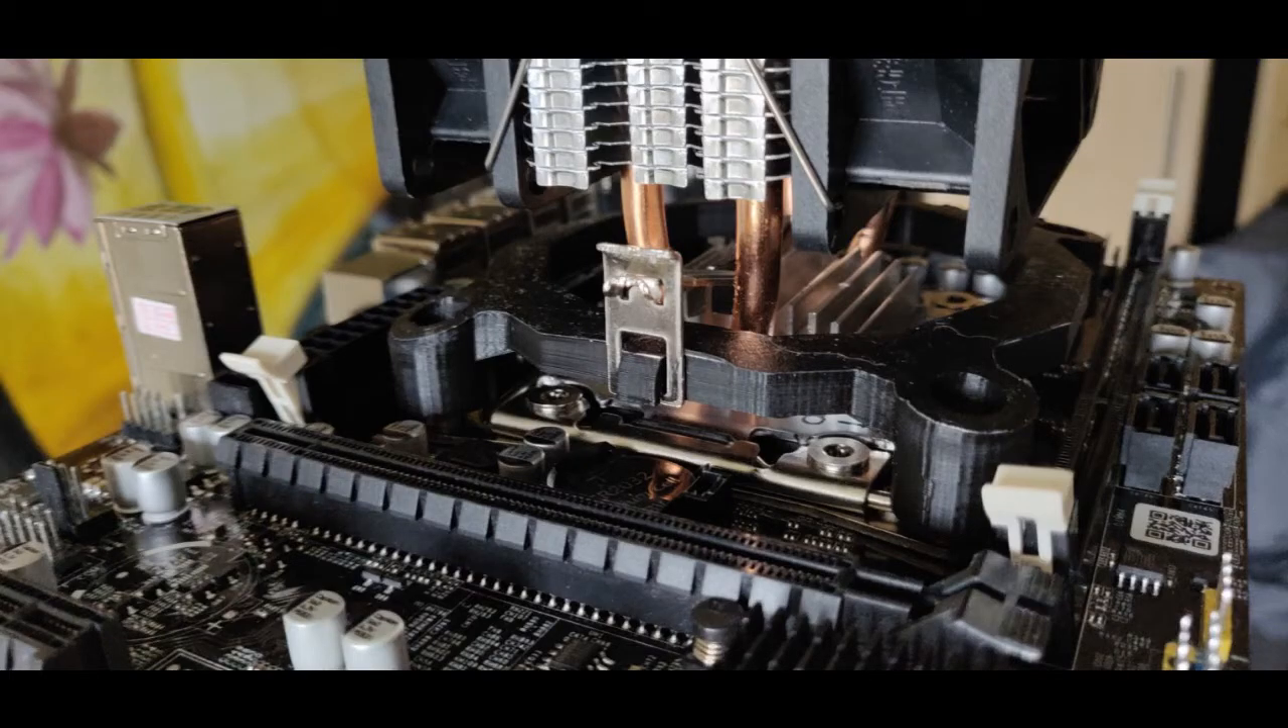This is where the cooler is already mounted.